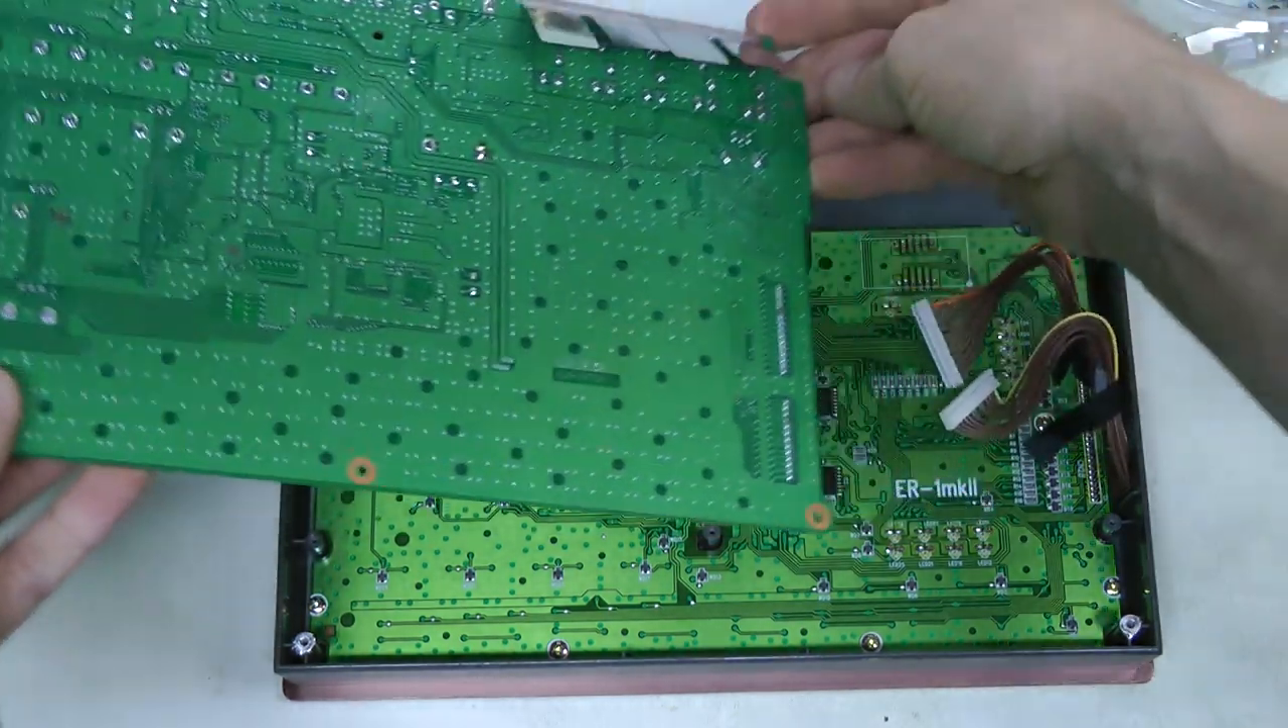So I pulled off all the knobs and managed to remove this board.